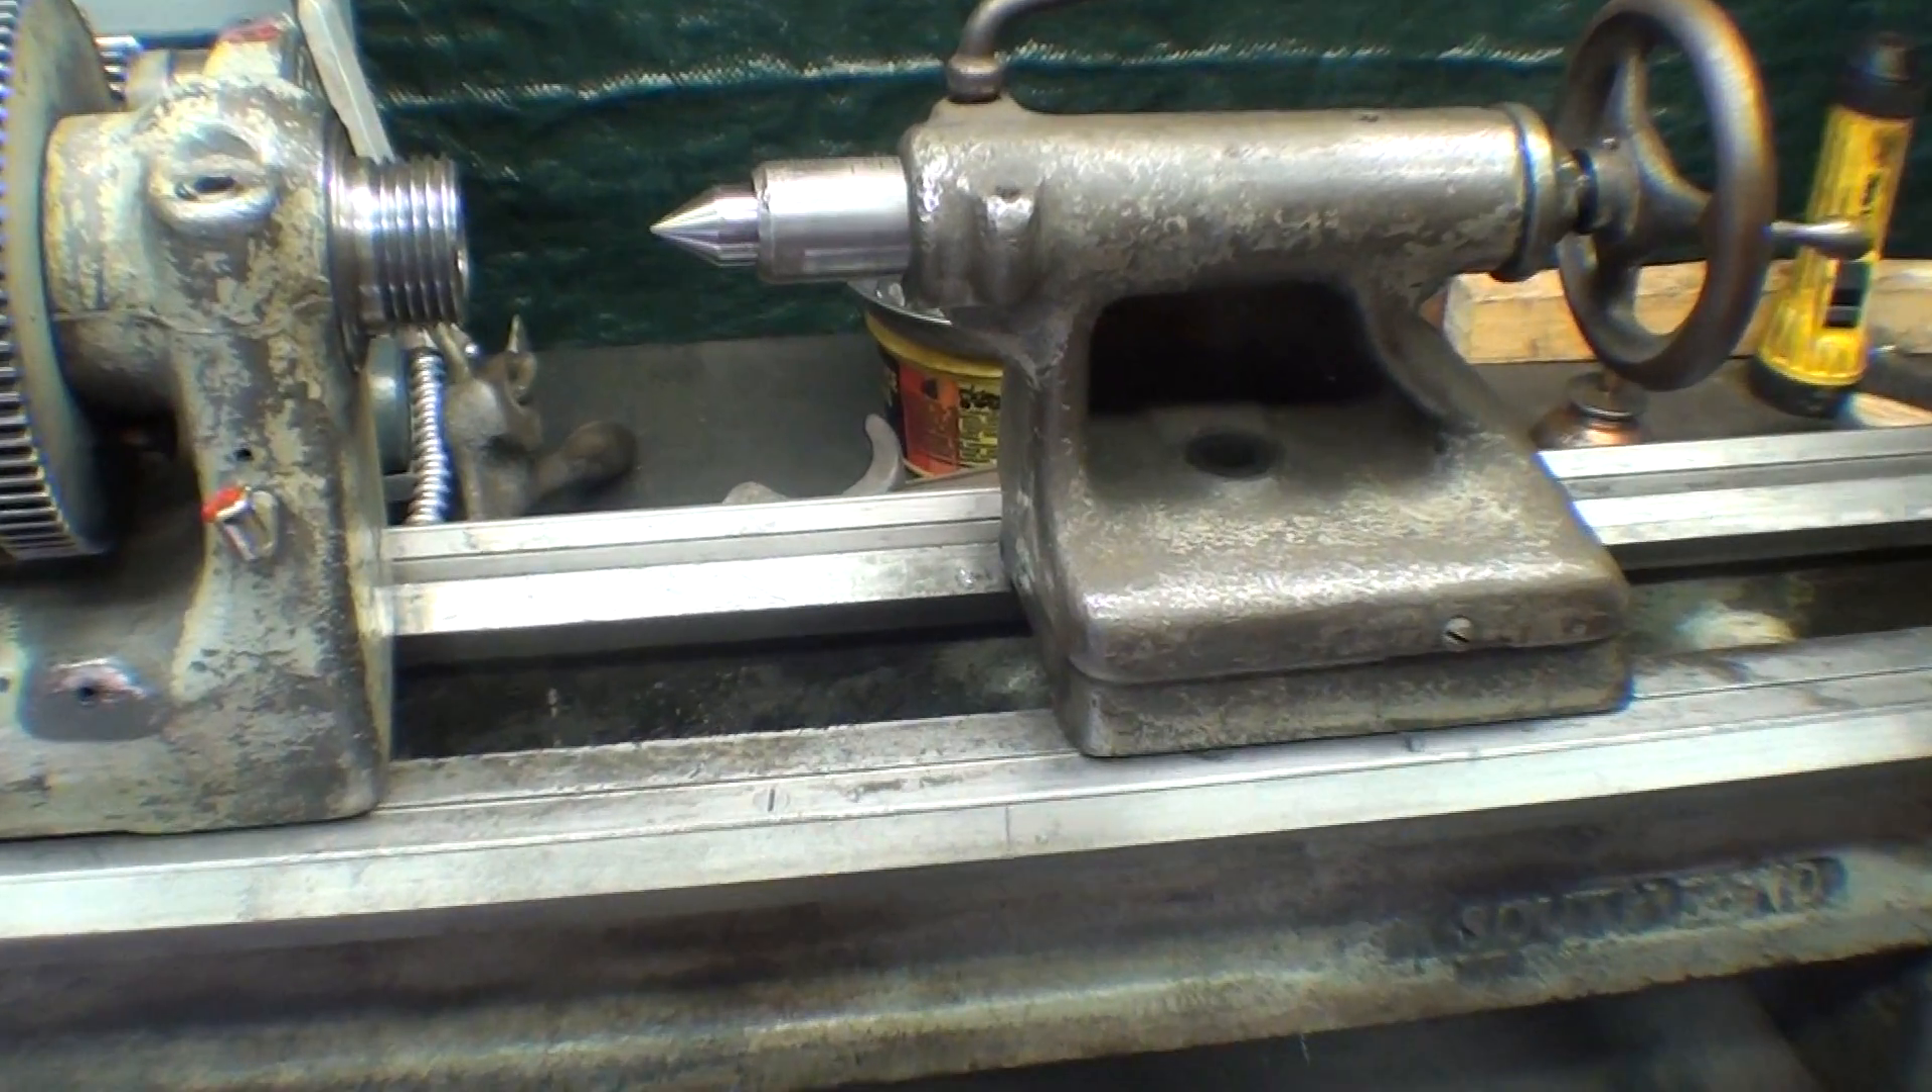And I've got the tailstock sitting on also right now, without the clamp on it.